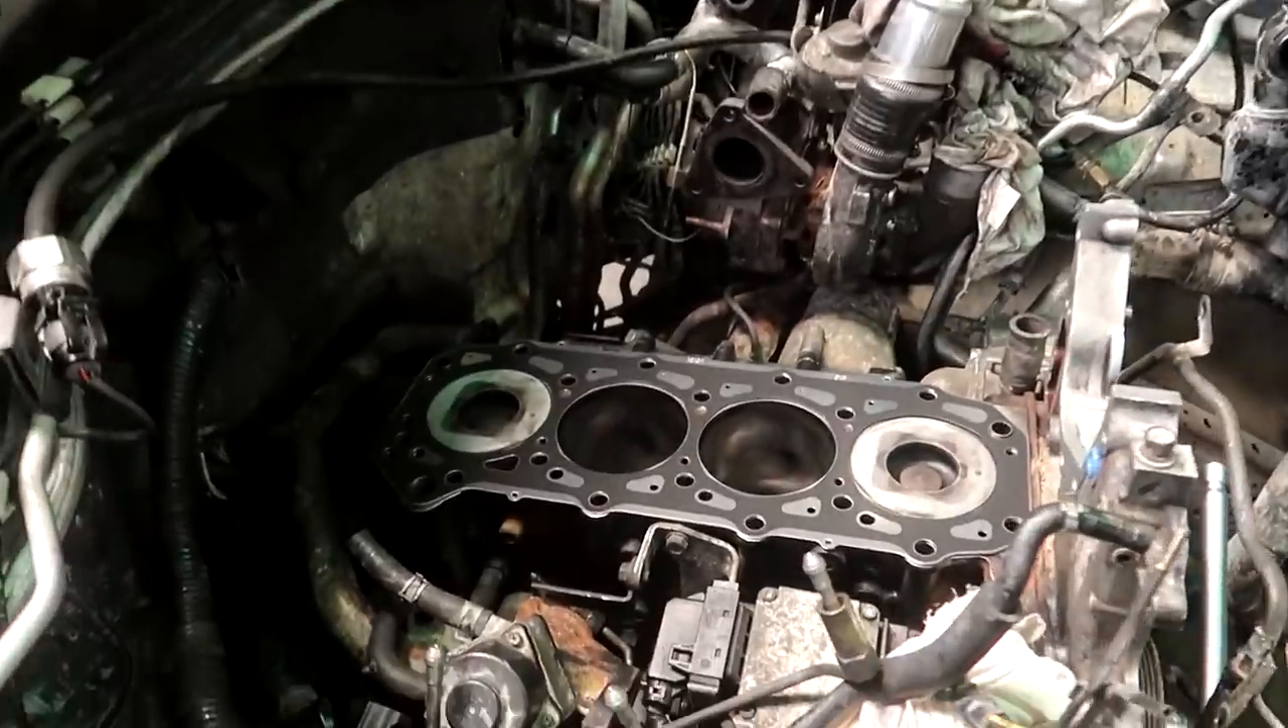But got the new head gasket on now.